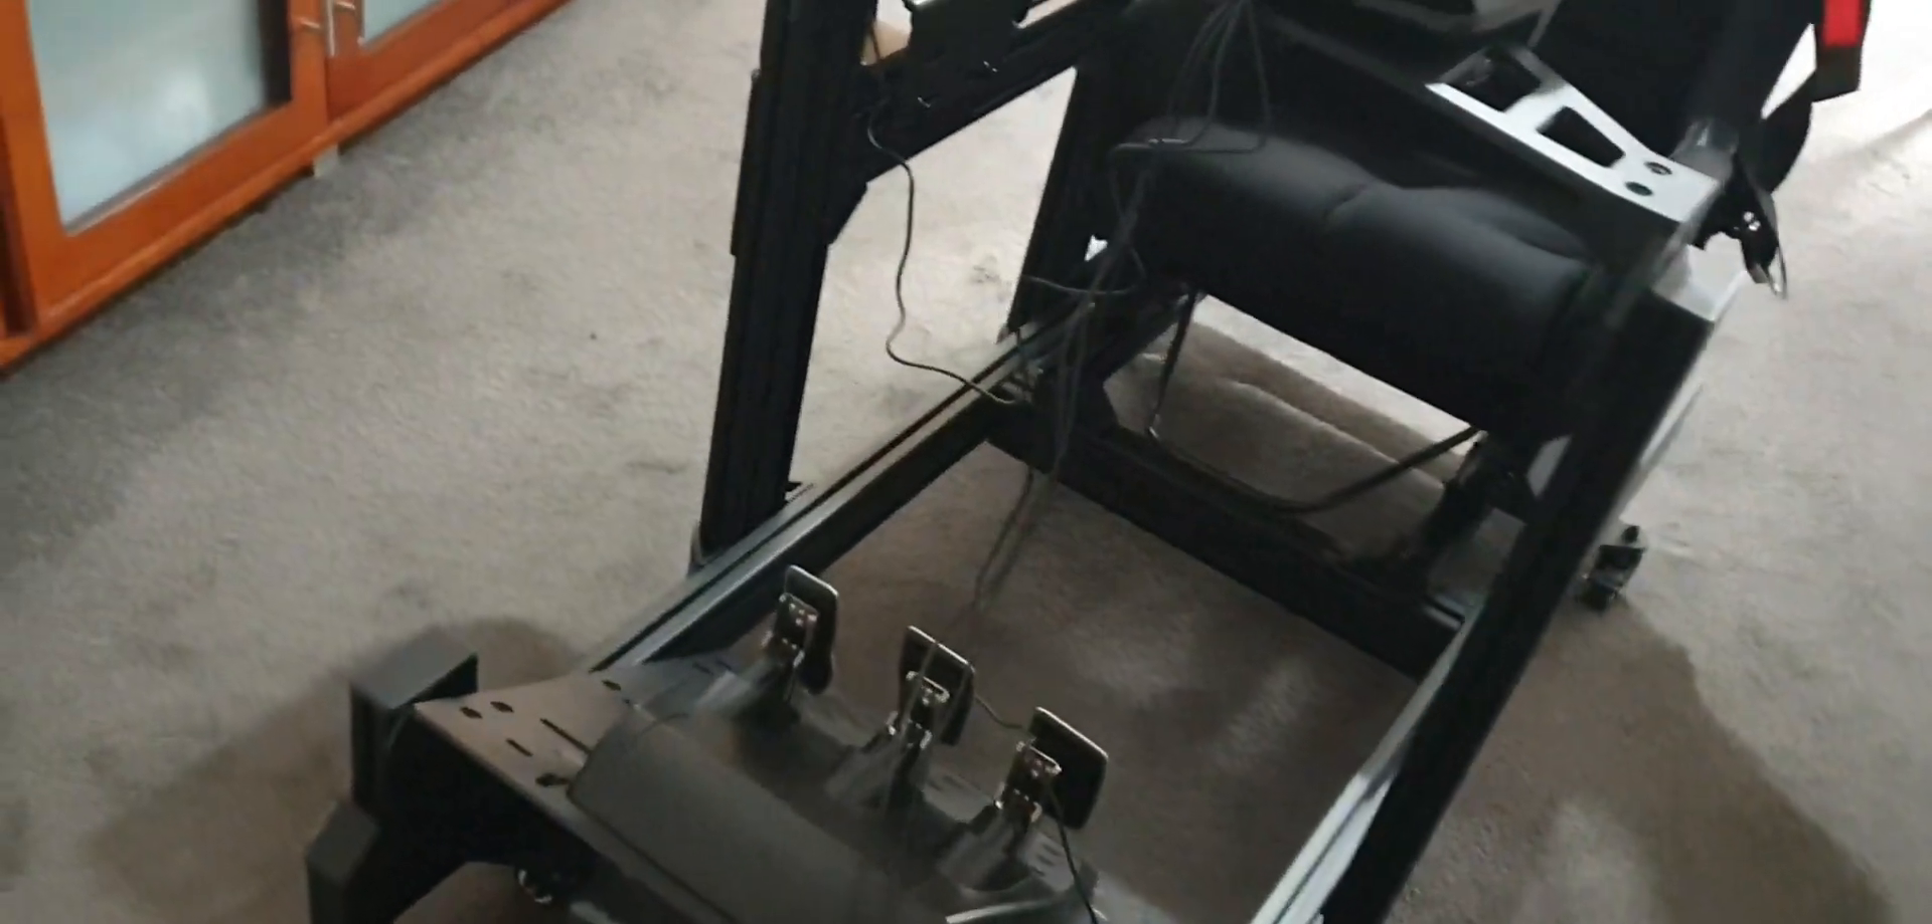The rig is pretty much complete there's no cable management yet.